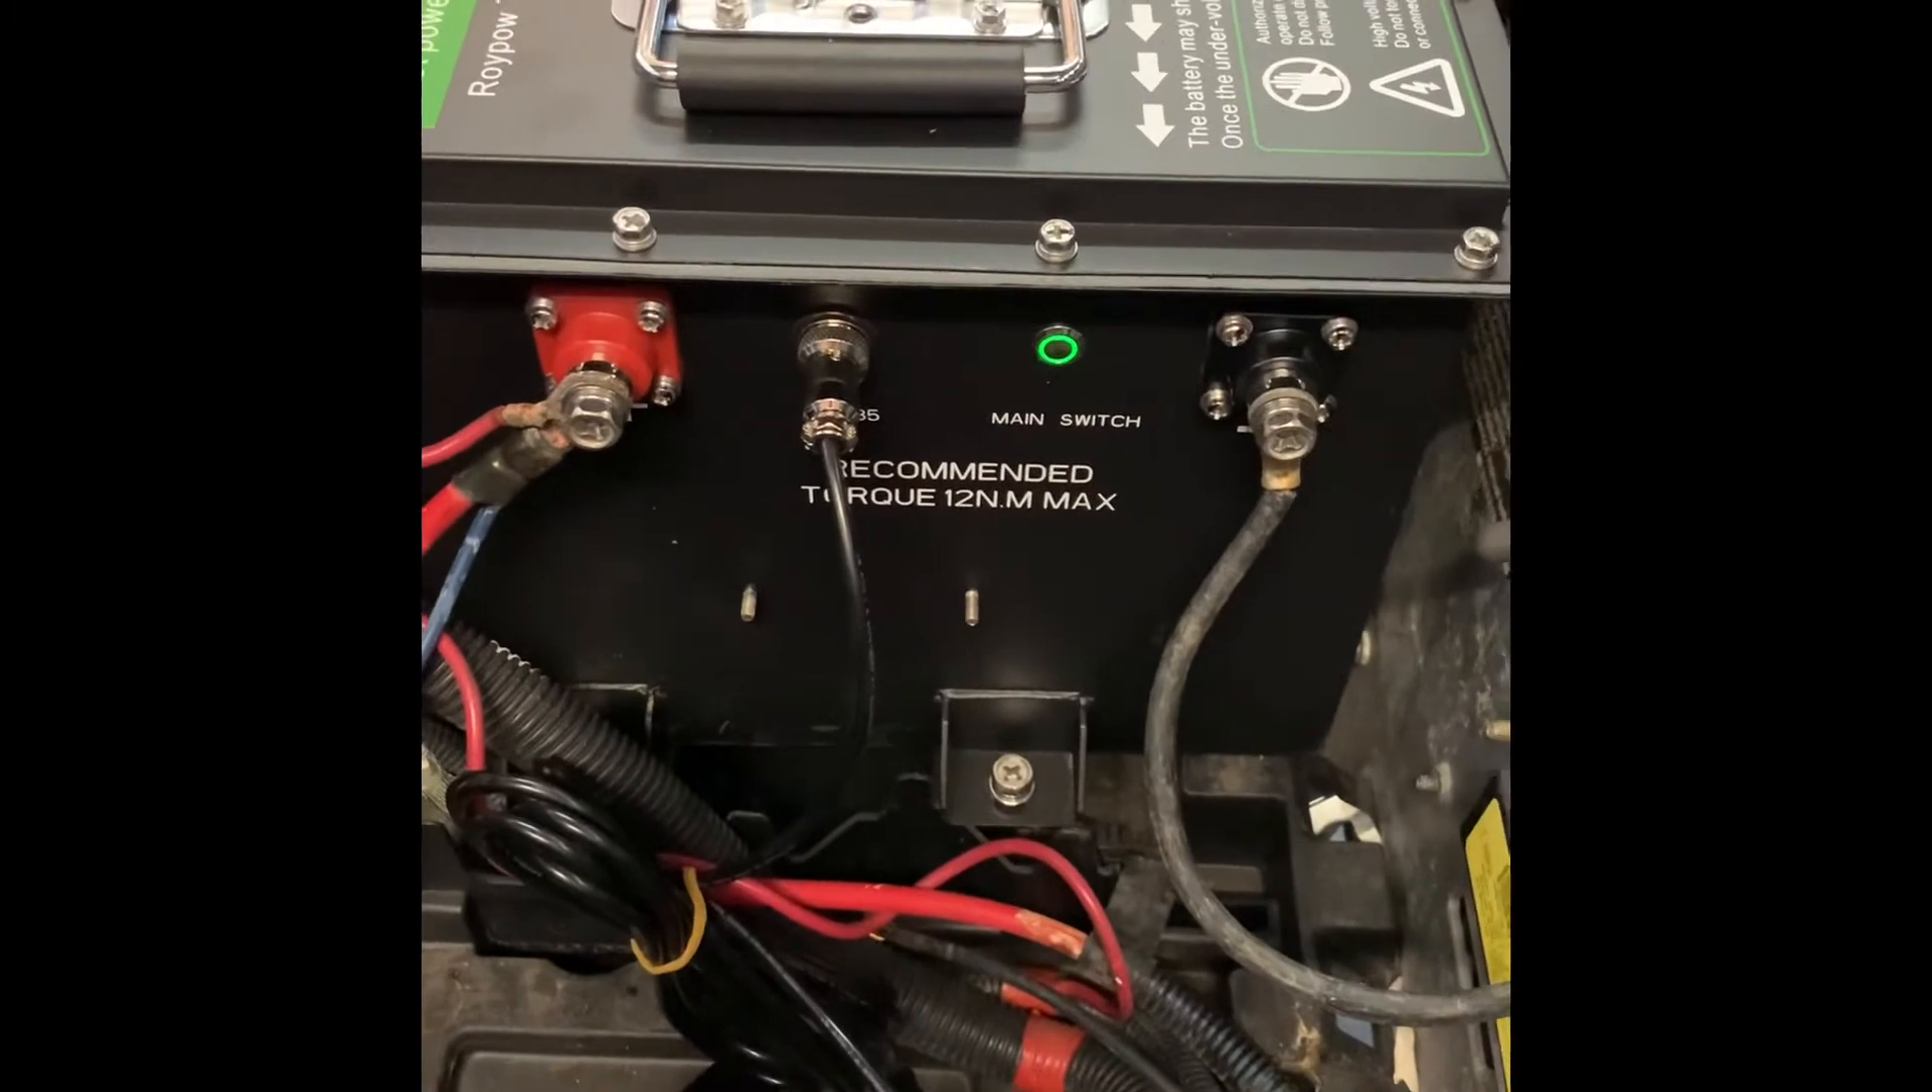But the lithium battery is in. It's hooked up.